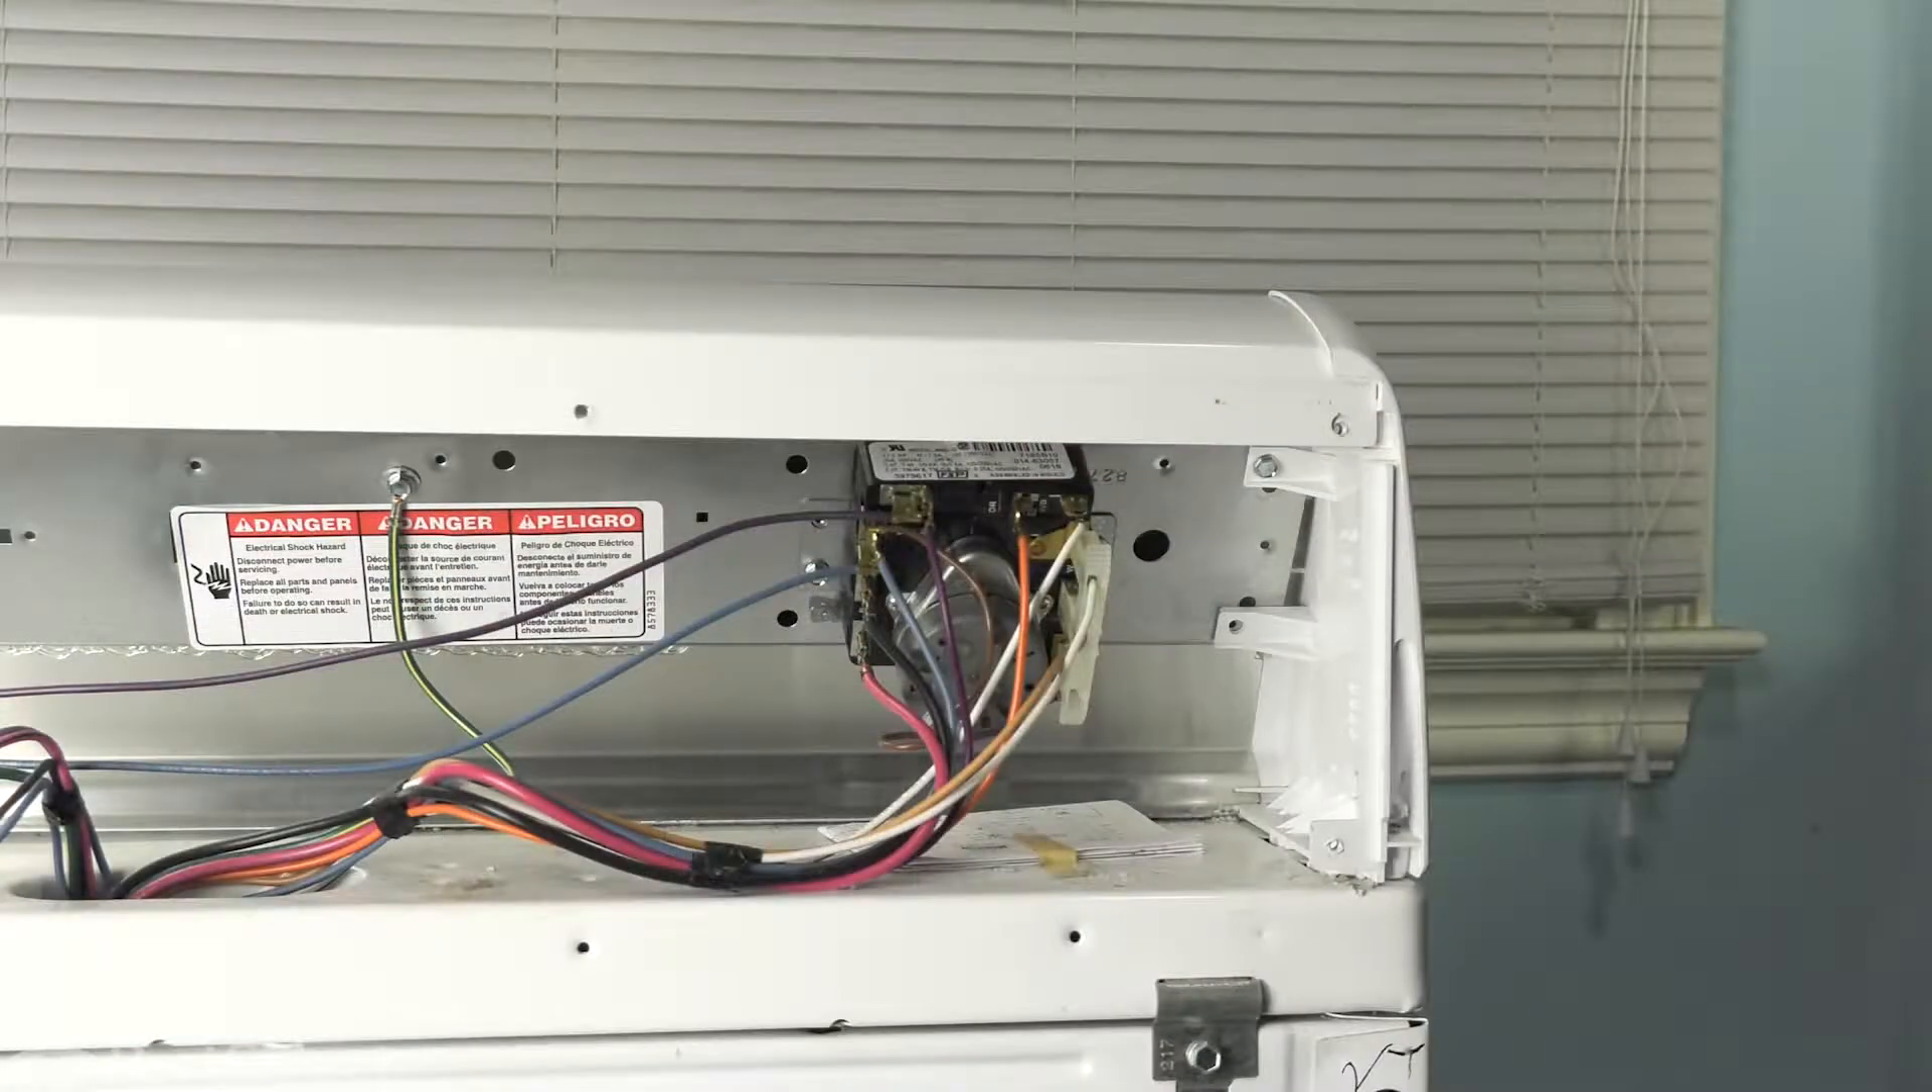Then just pull that back panel off and set it aside. We now have access to the timer.